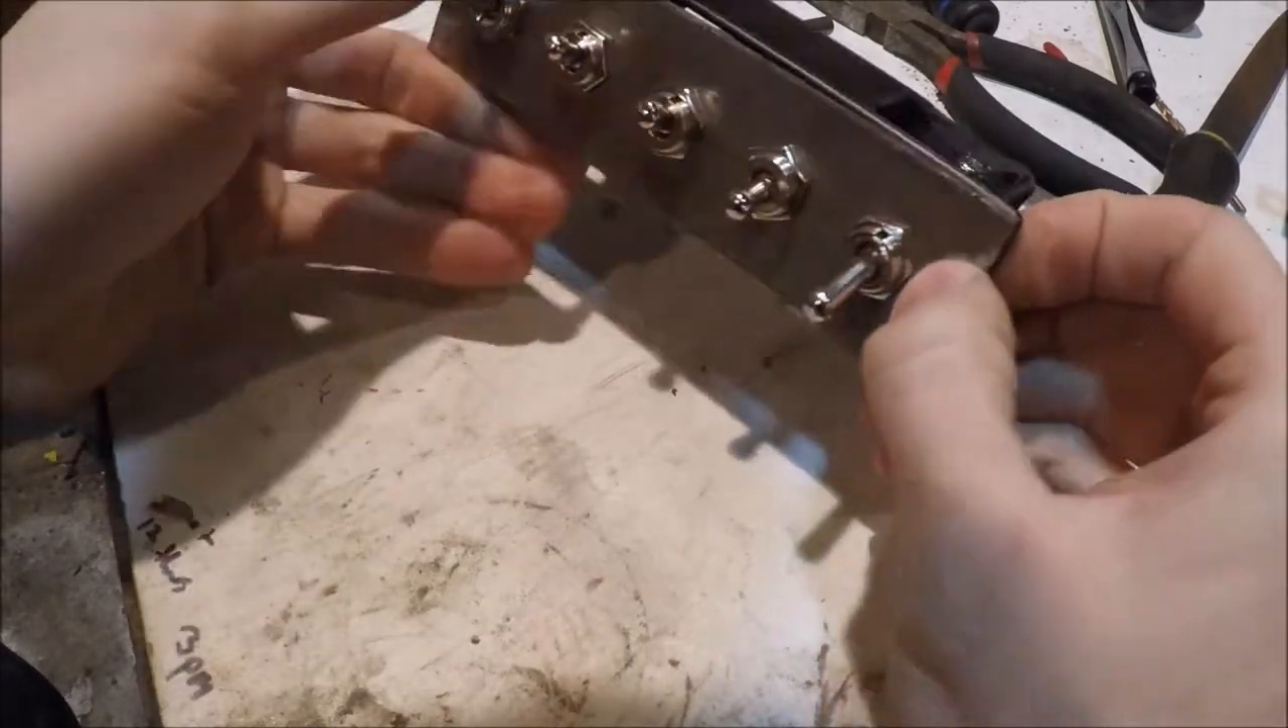As you can see, we have all the switches installed now.